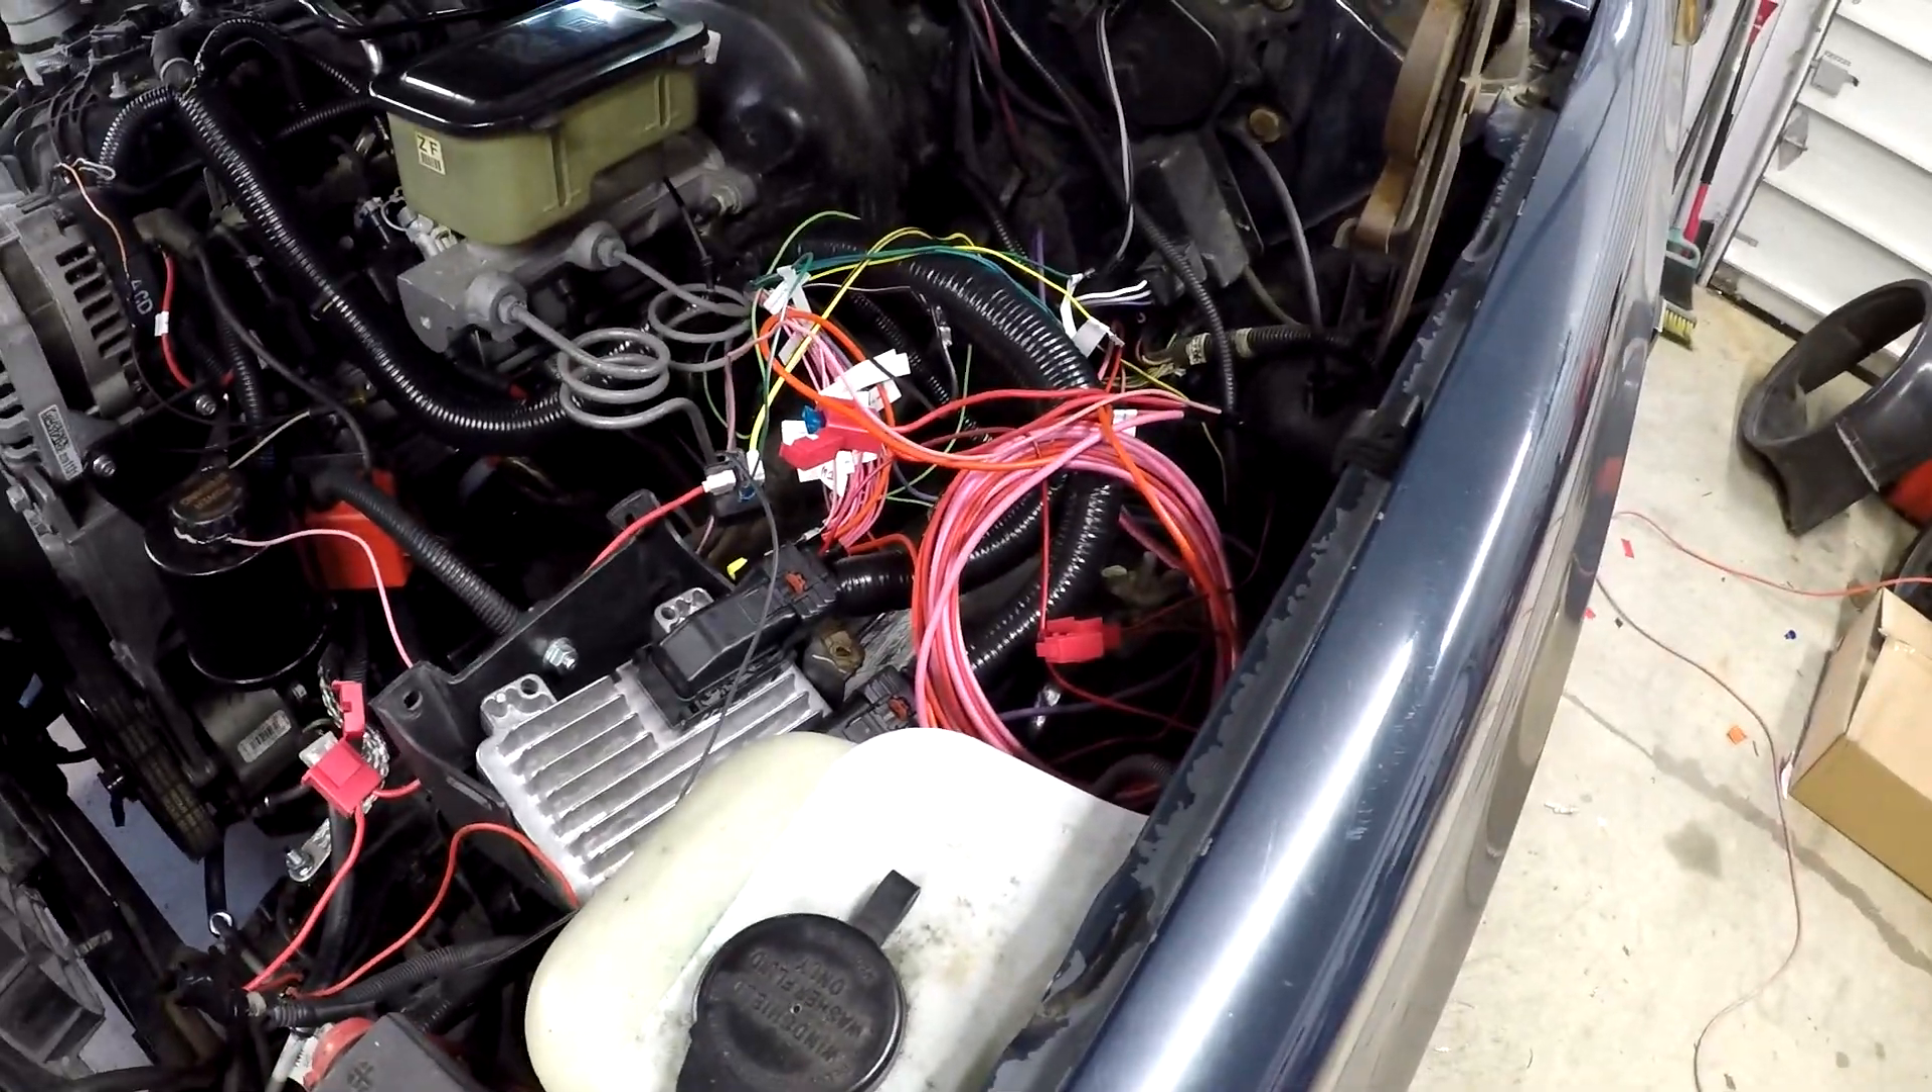The wiring is still a mess because my relay box still hasn't shown up.